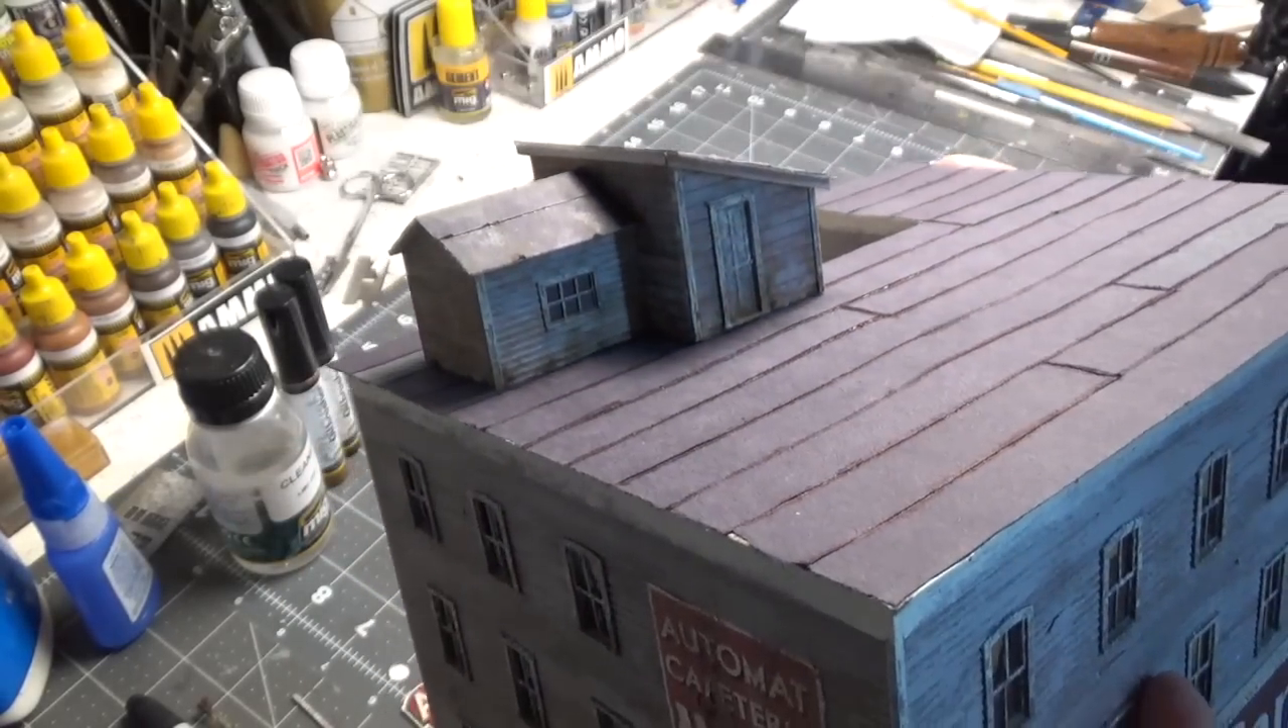Okay, so I finished the tar paper on the roof and then I also finished the little structures.